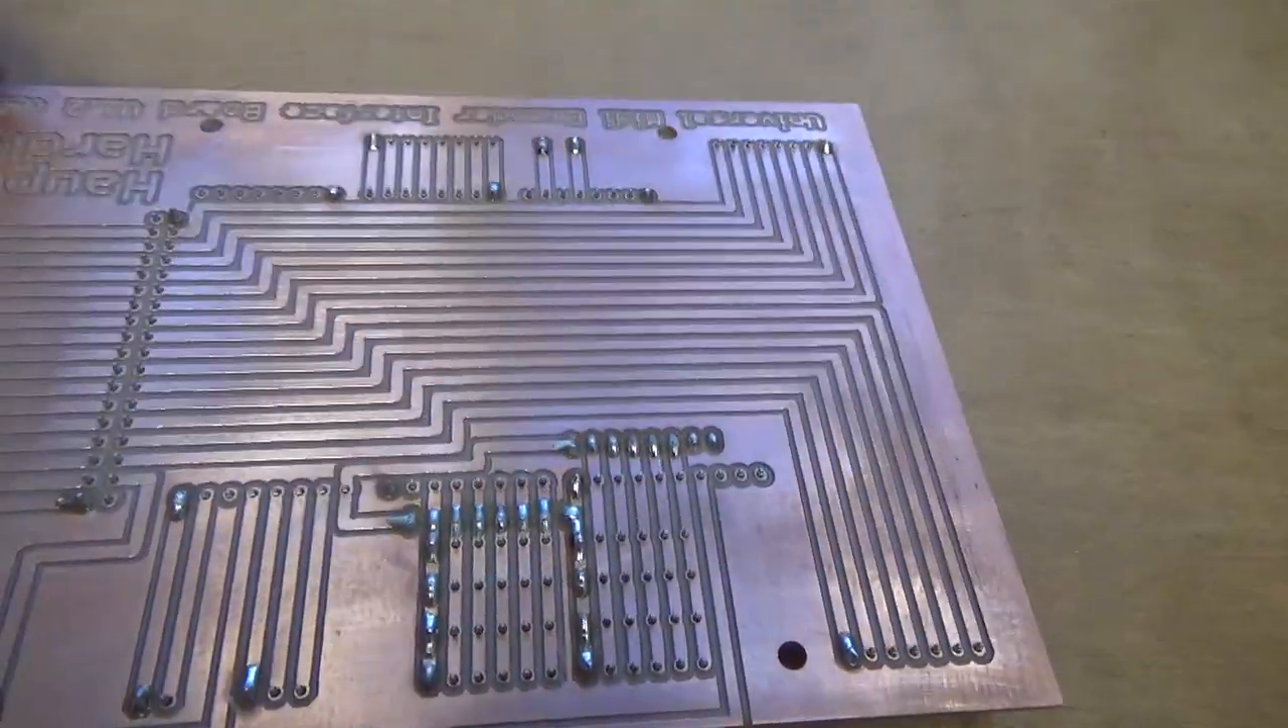I've now got one end of all of the pins tacked into place and they're all nice and straight and so that's good to go if I turn the board over you can see I haven't soldered all of the joints yet but just one end of each set of pins.